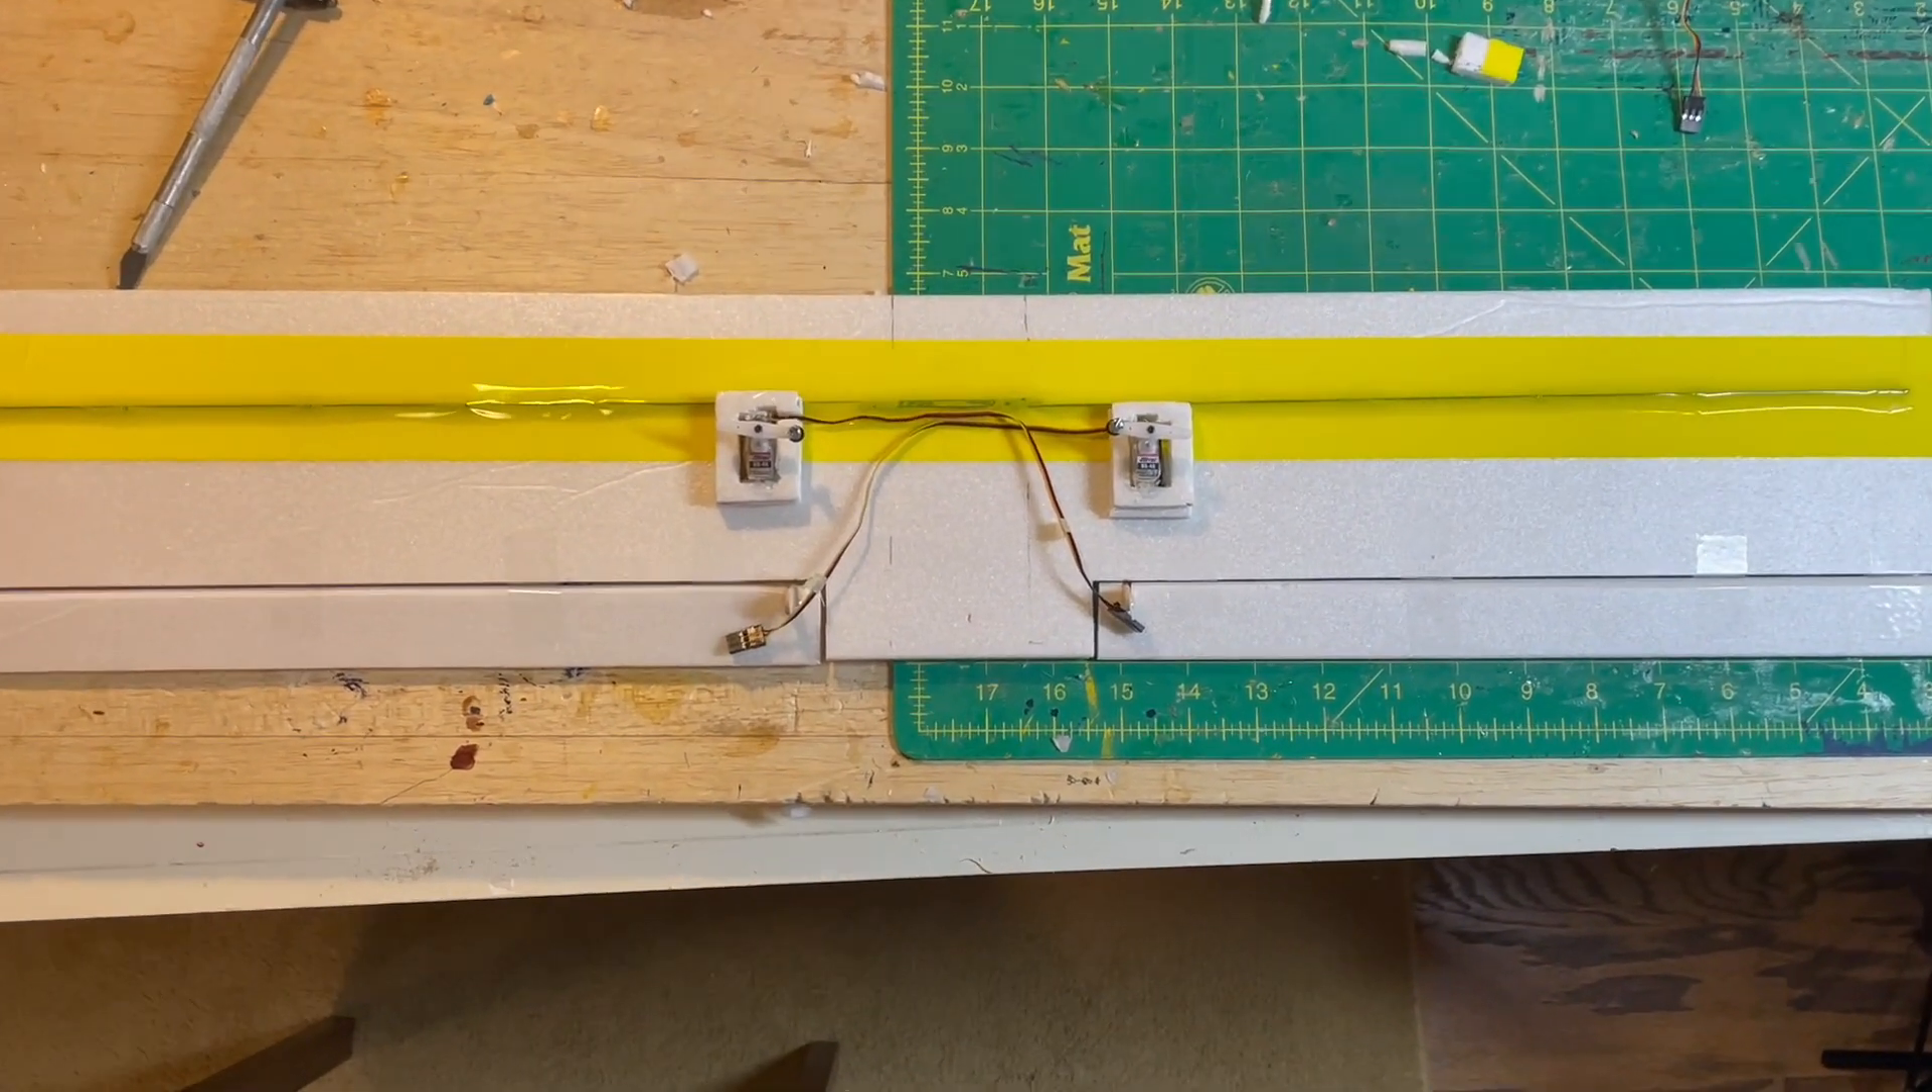This is another view of the wing with the ailerons servos installed.